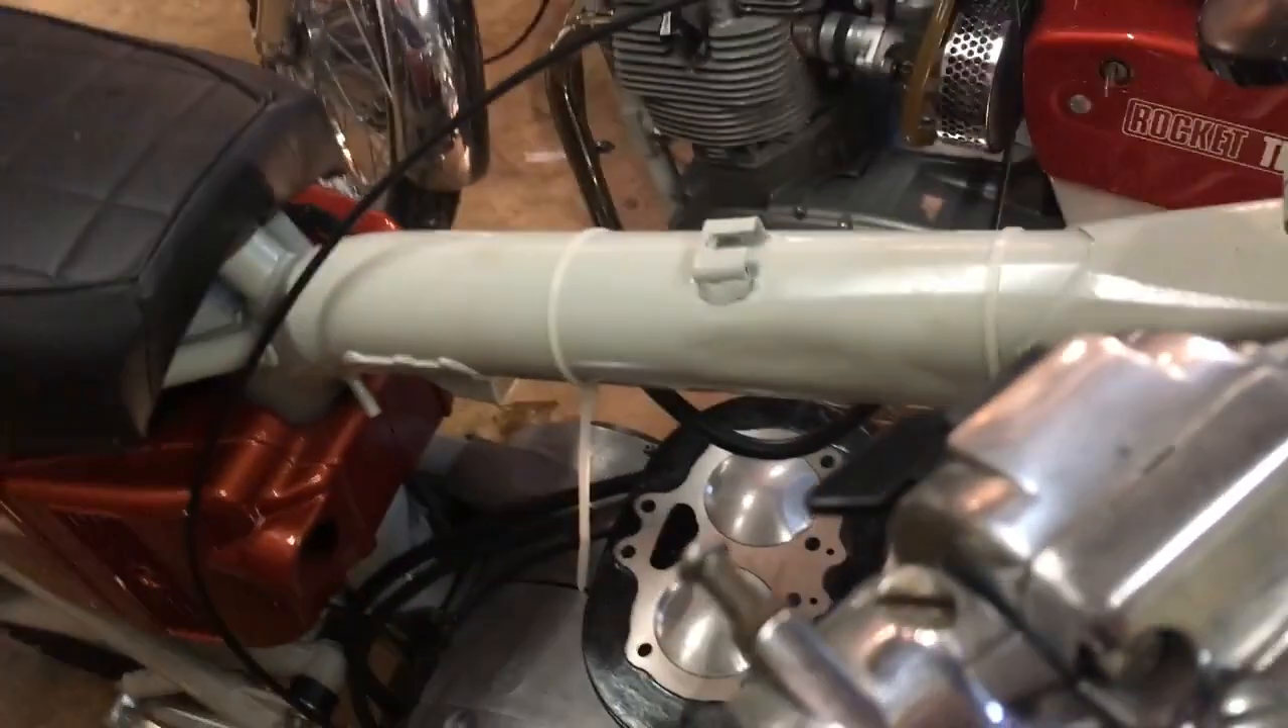Now we've got the tank off here.